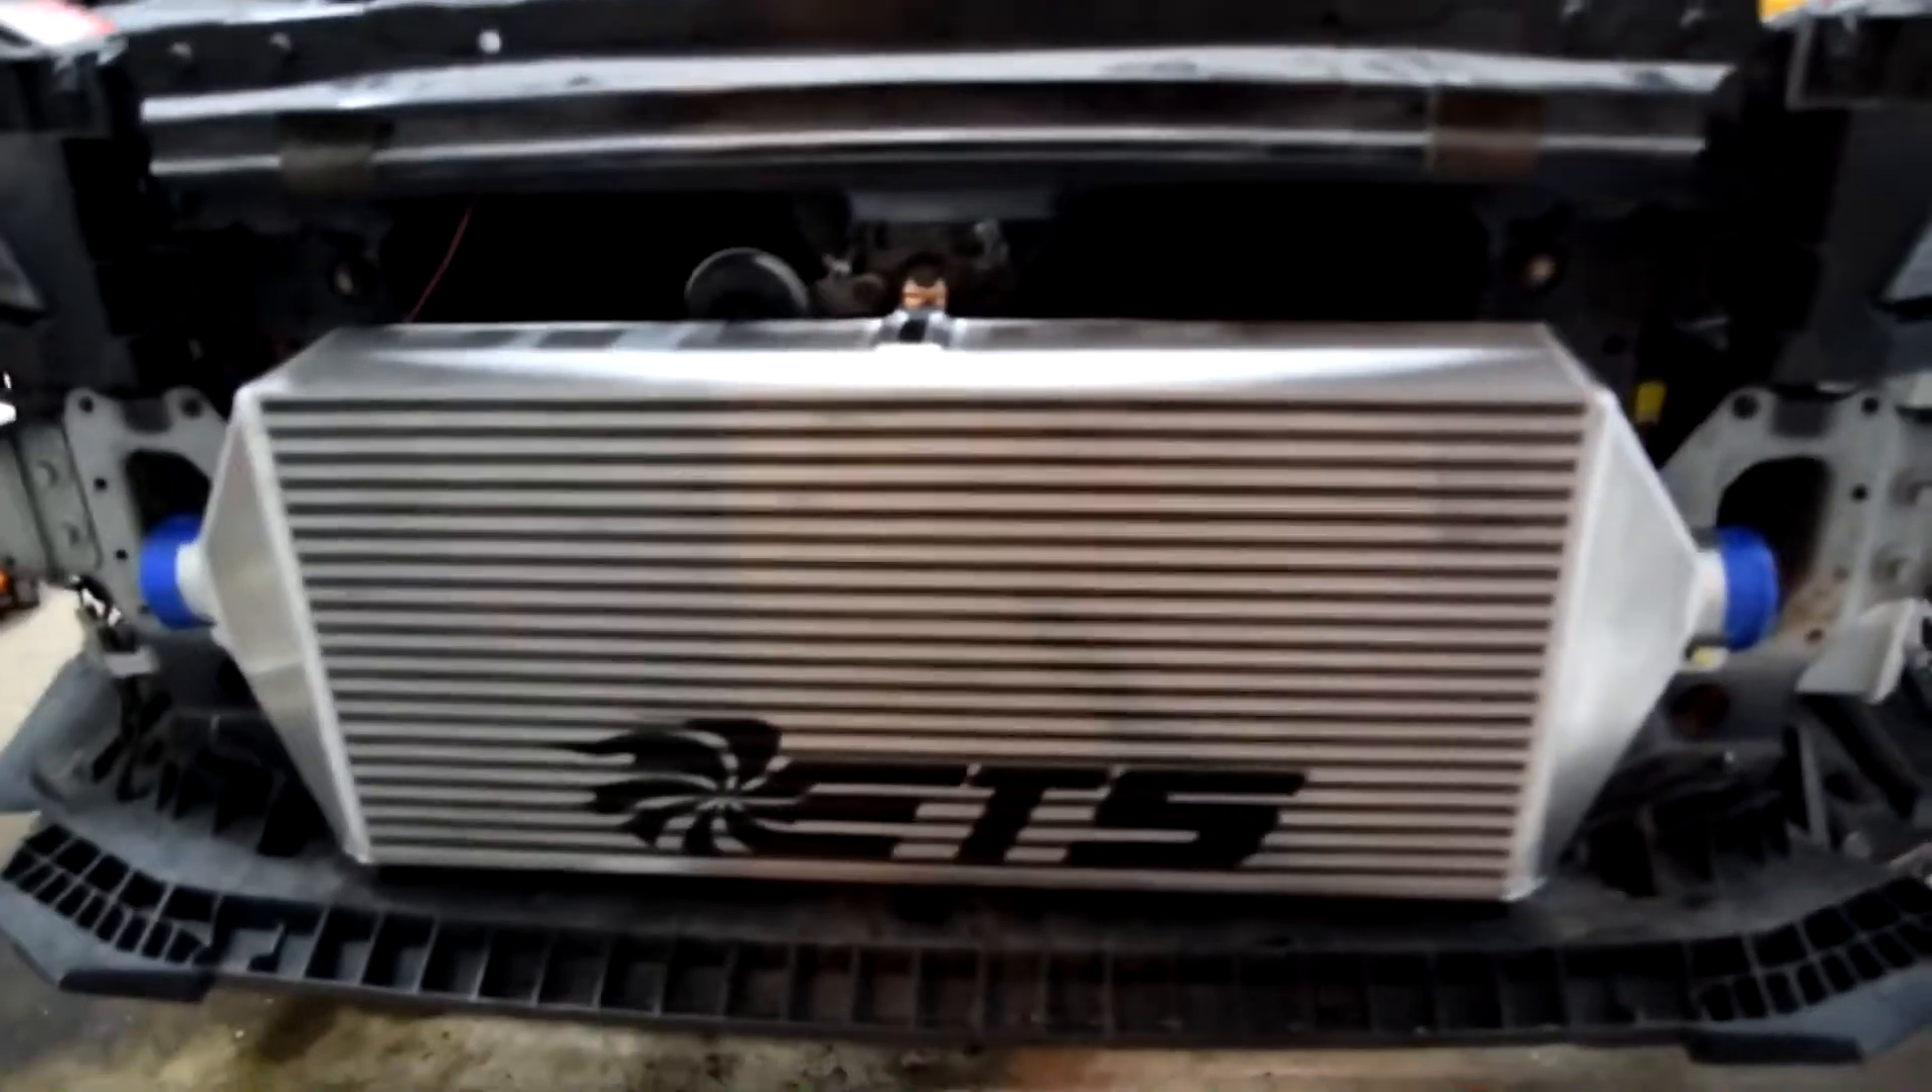I do have the front mount intercooler mounted and i did skip a few steps already.